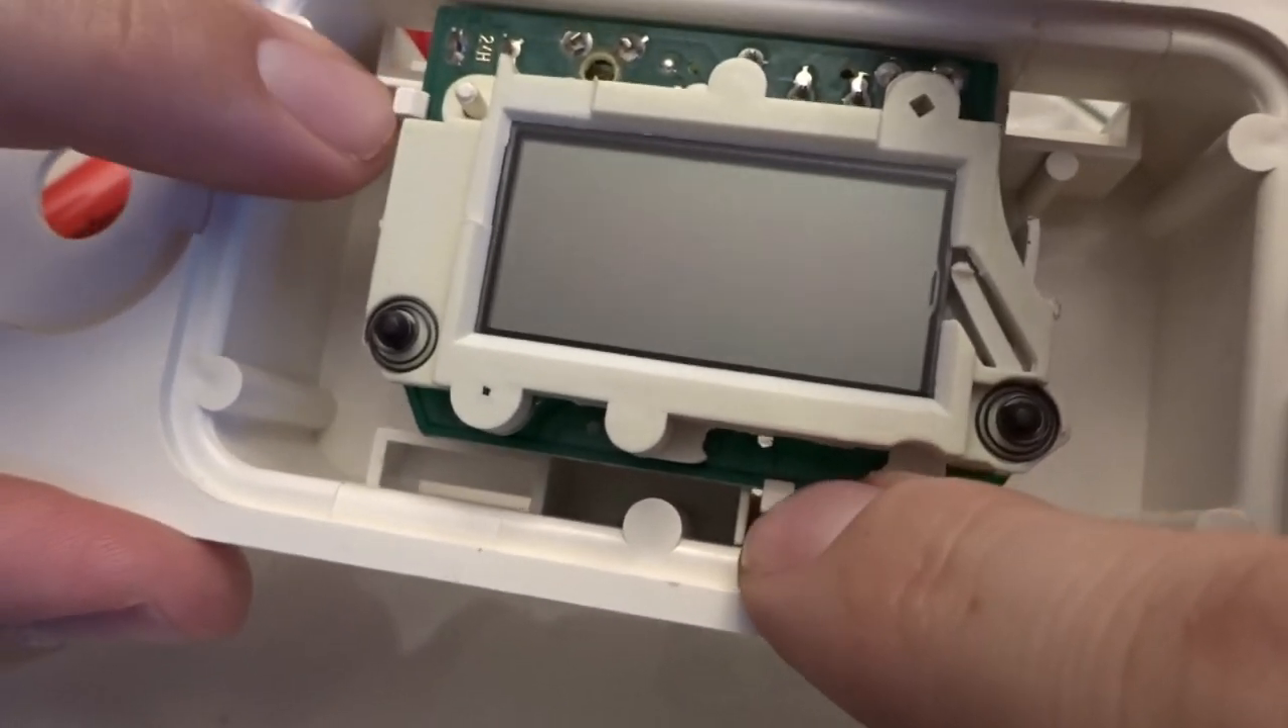So as you can see we've got our screen housing reattached to the circuit board and then now we are reinstalling everything into the housing to go back in the car.